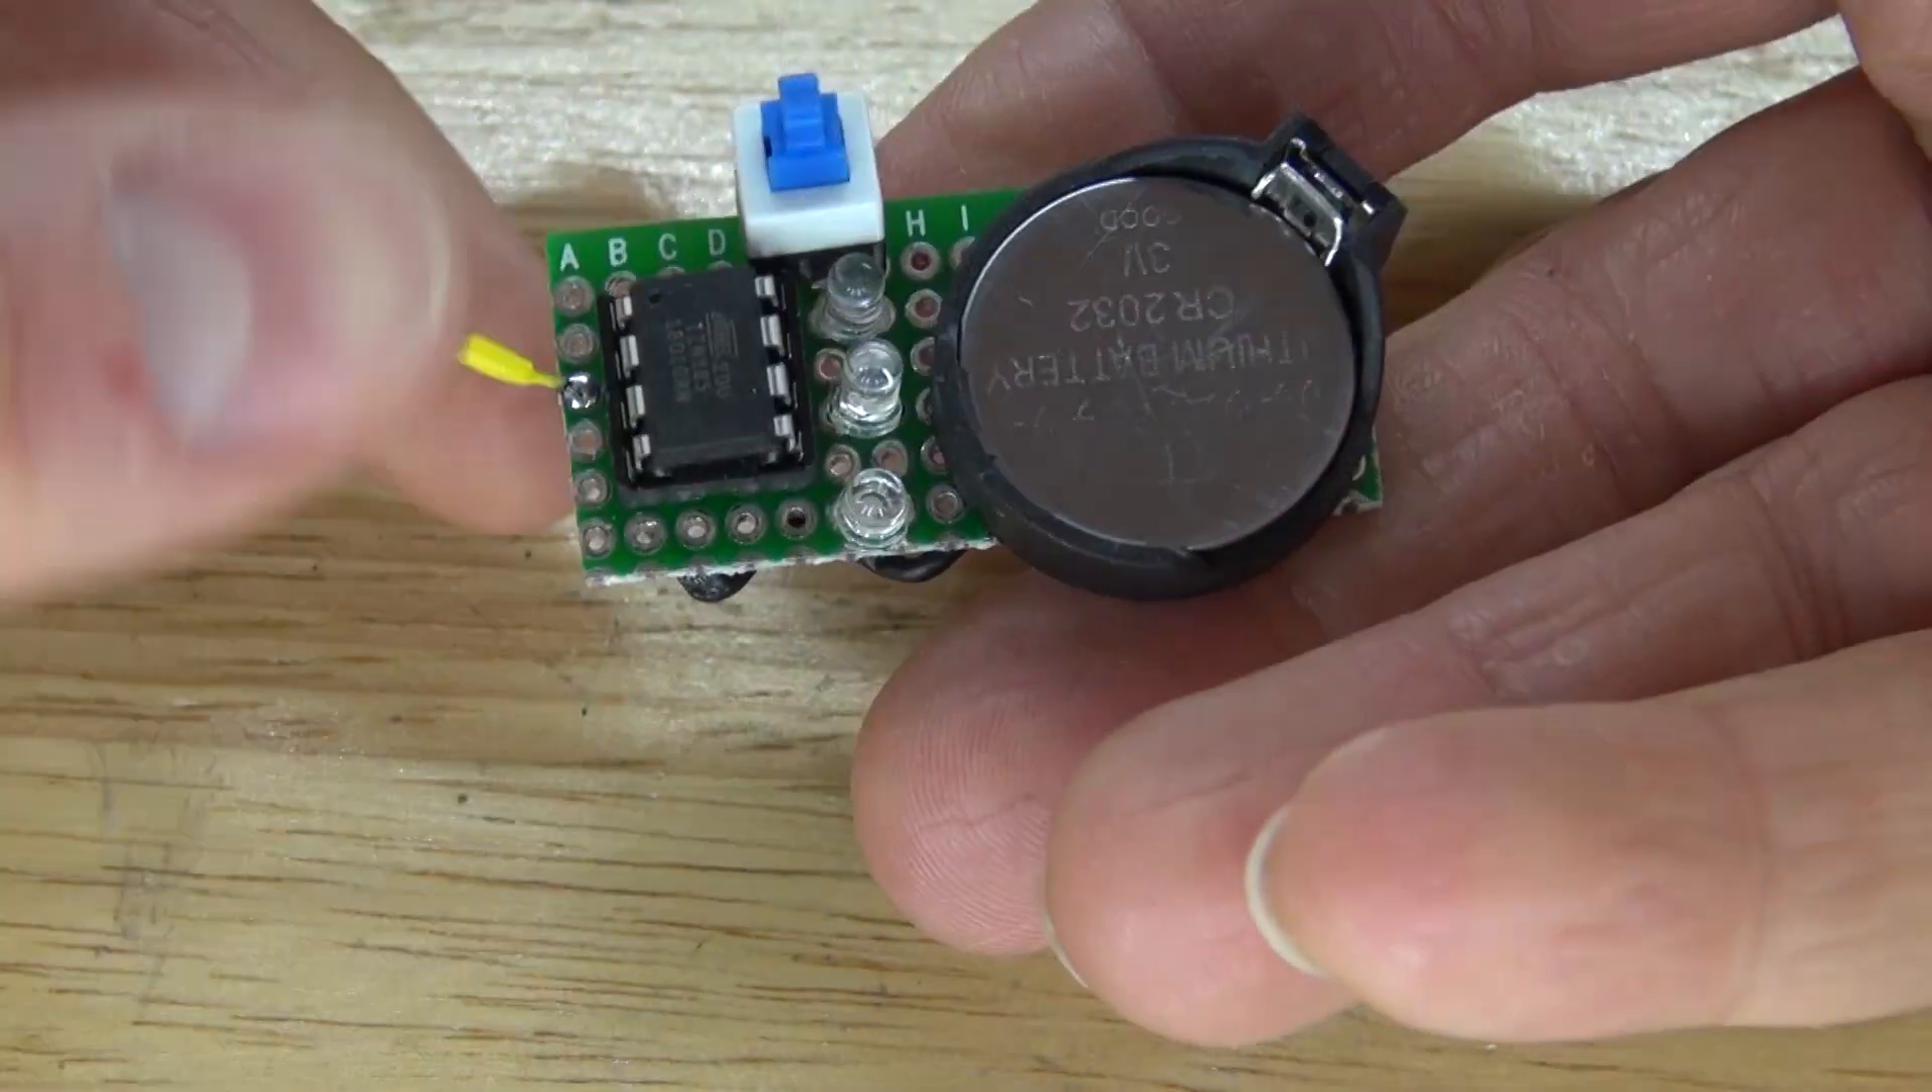Now I'm going to go ahead and take my ATtiny and place it into the IC socket holder, just like this, and then my button cell battery. And there, the circuit is now complete.